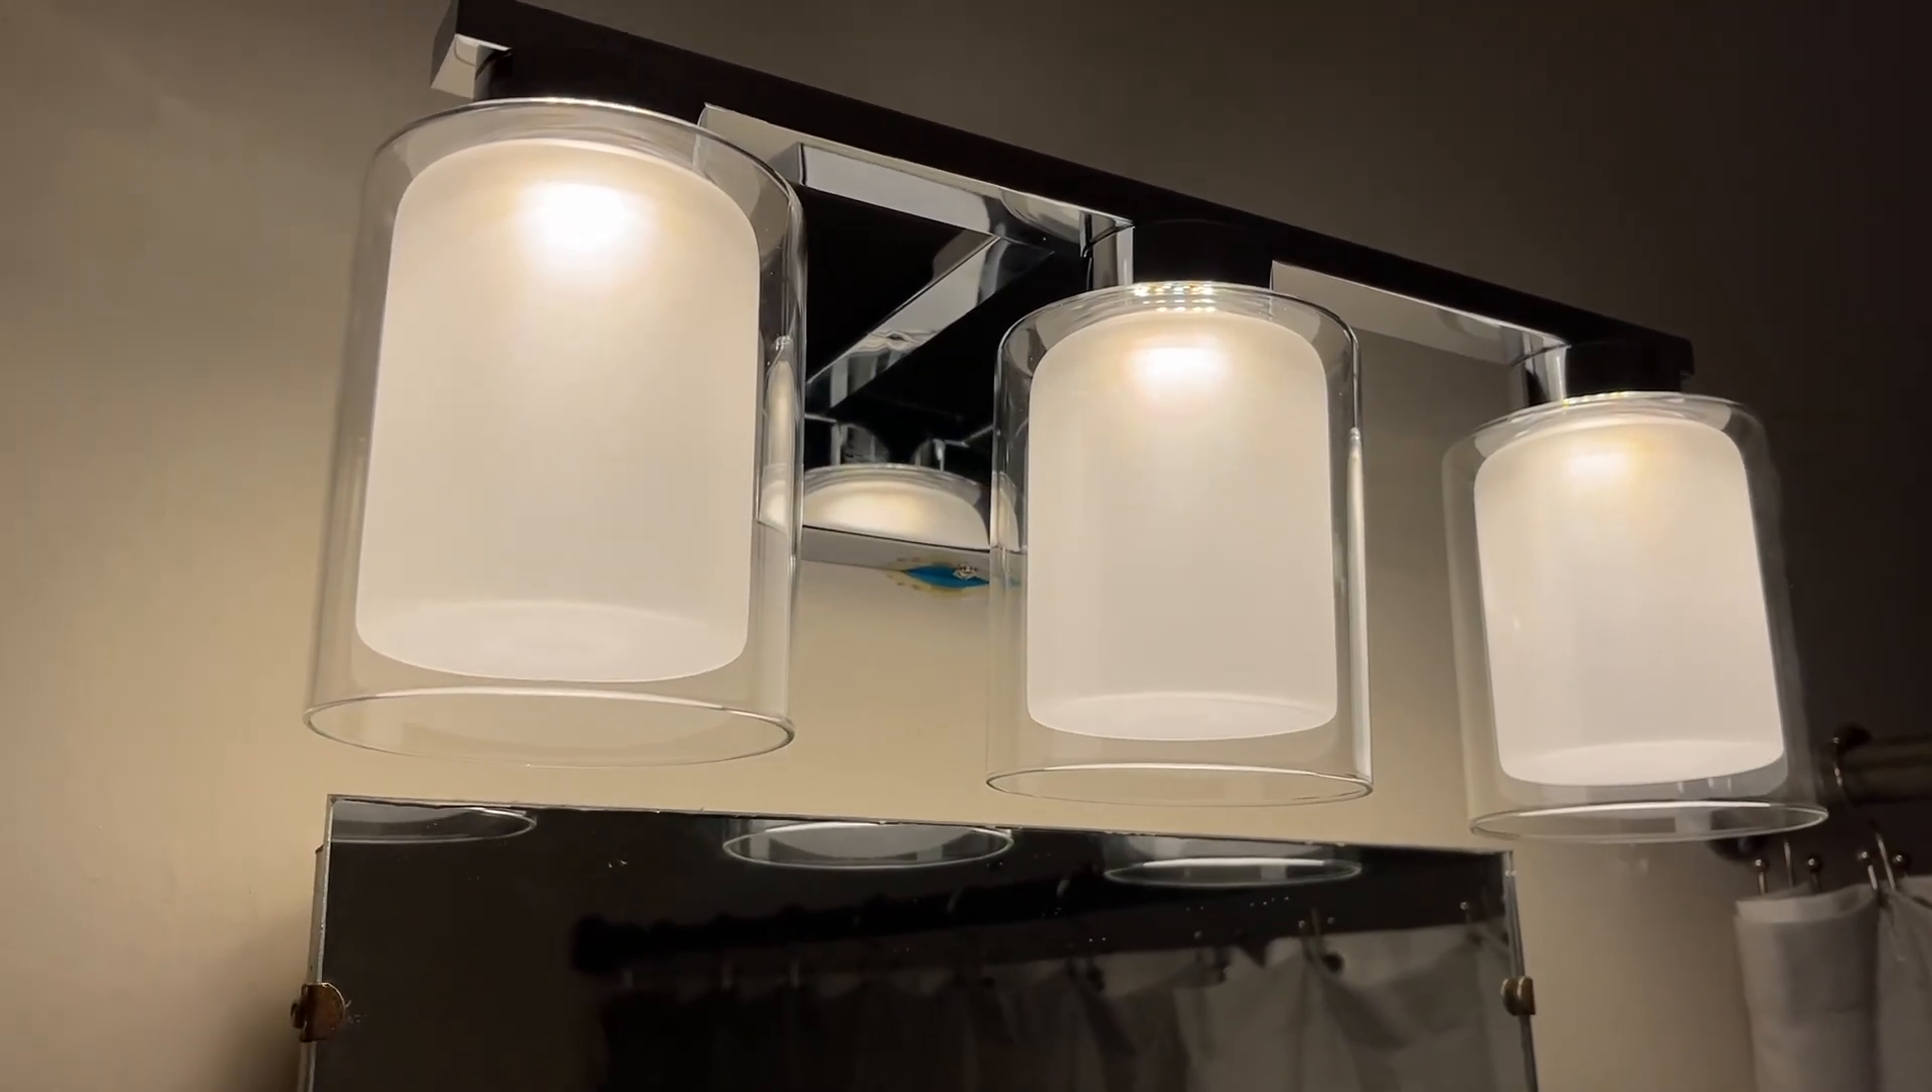Okay so now i have the fixture installed with all three lenses and we're on the 4000k mode.